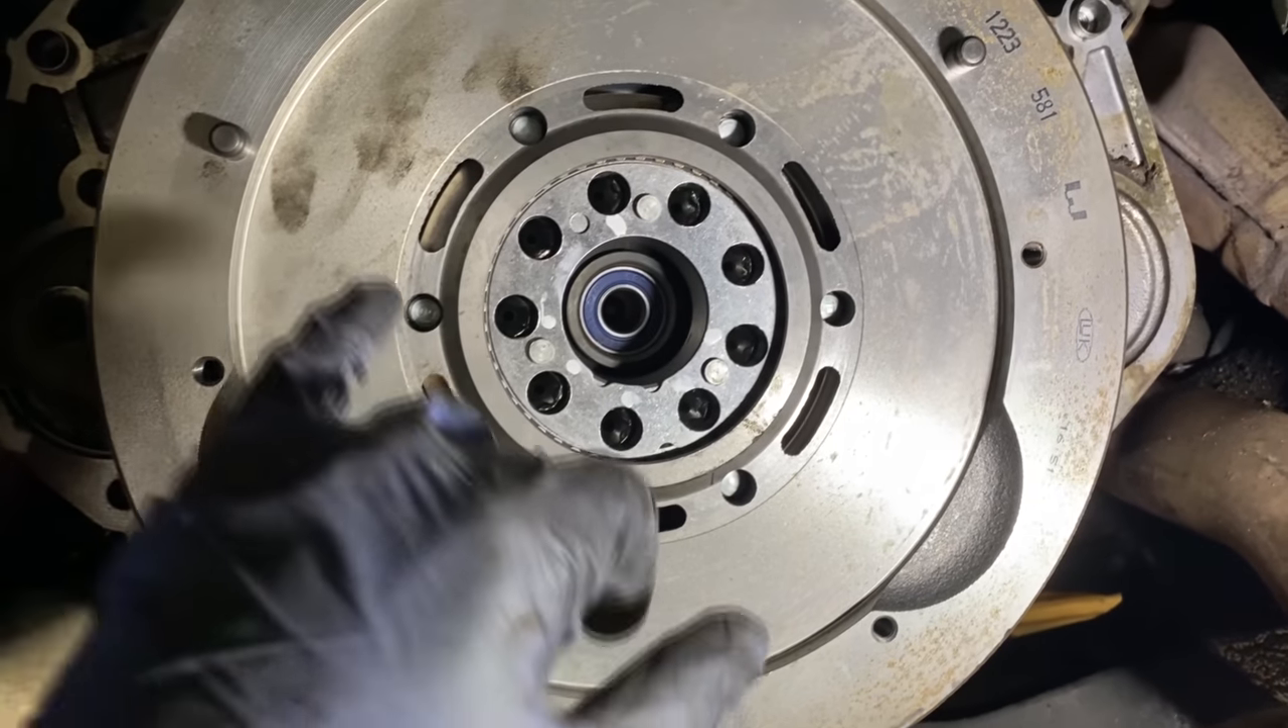So the flywheel is in.